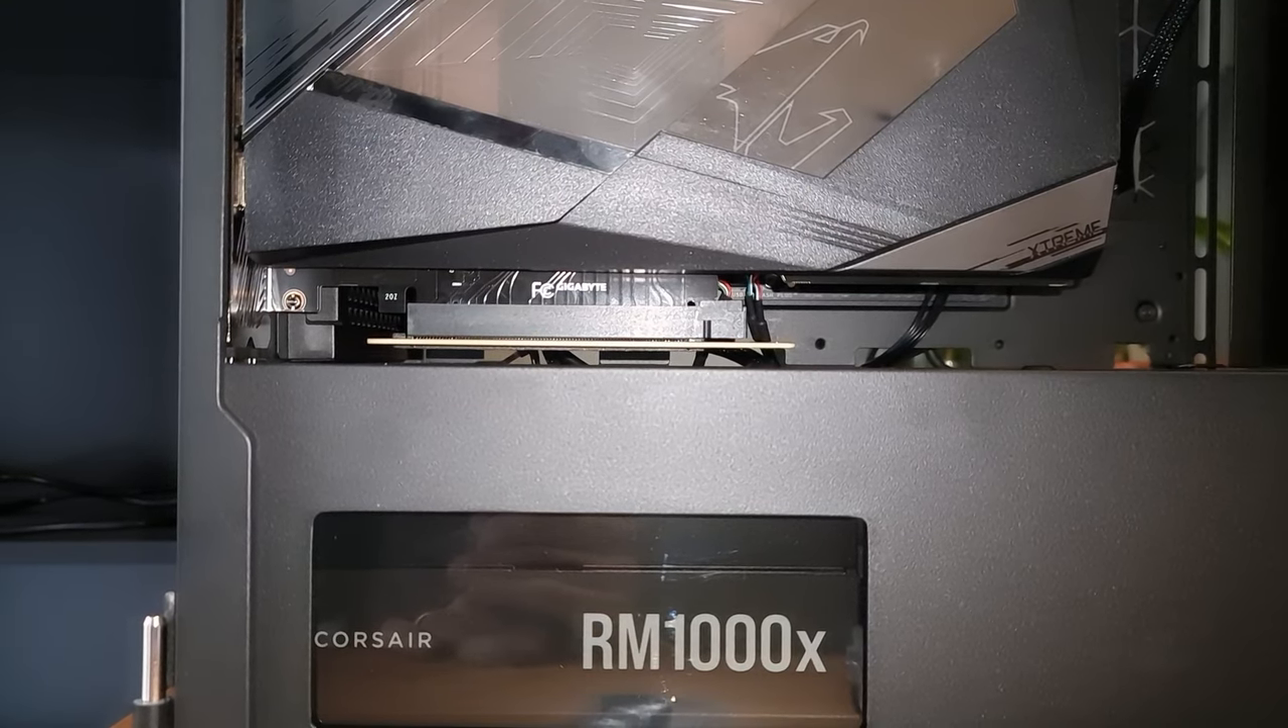As you see, there's a bit of a gap underneath of the graphics card now, which is kind of weird with the problem we had before.